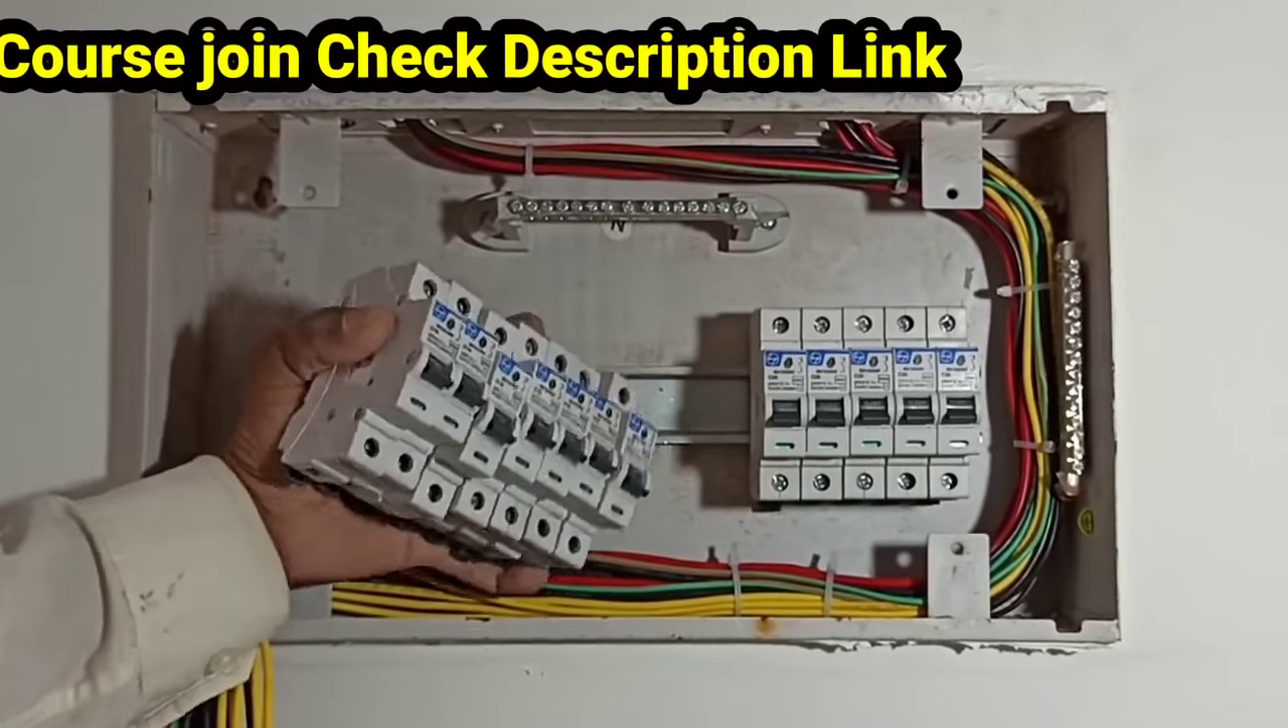तो यहाँ पे 5 MCB हमारा fitting हो गया।